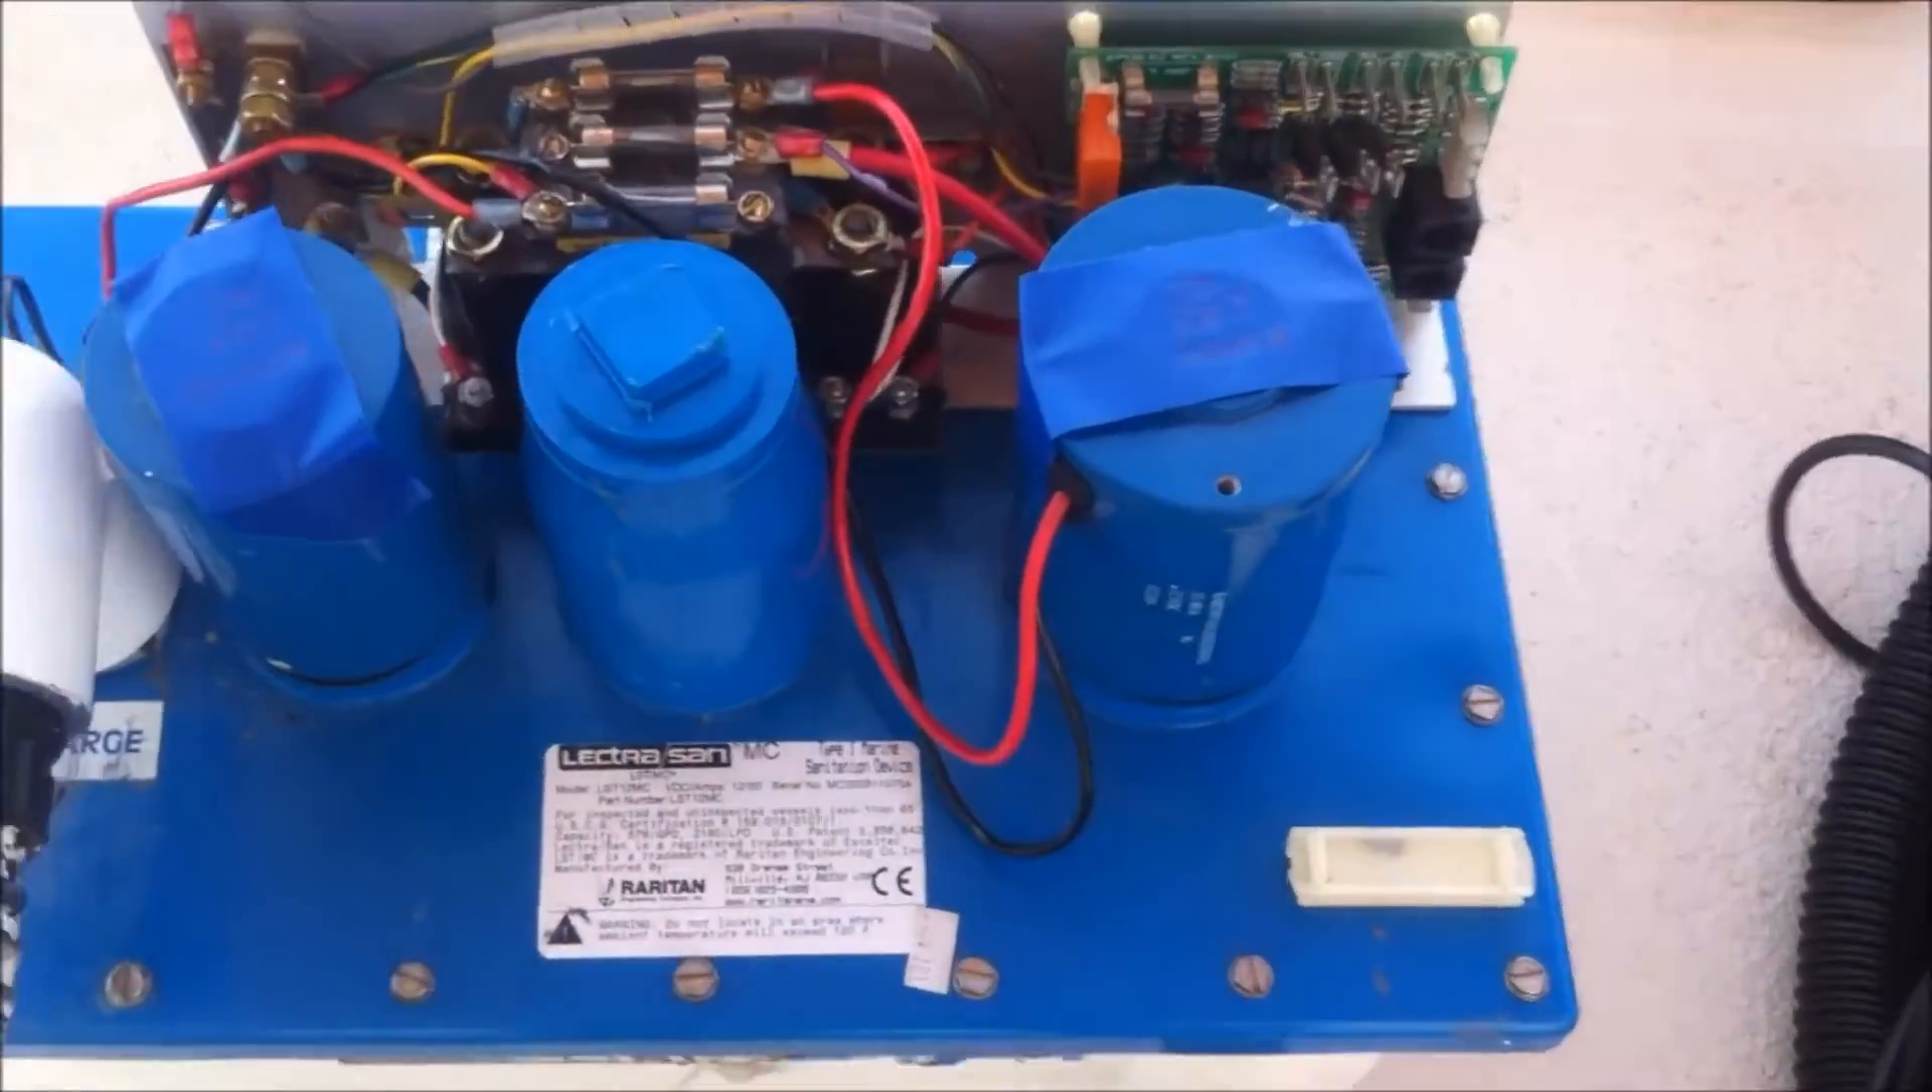You'll notice we've put tape across the stuff it says do not touch.